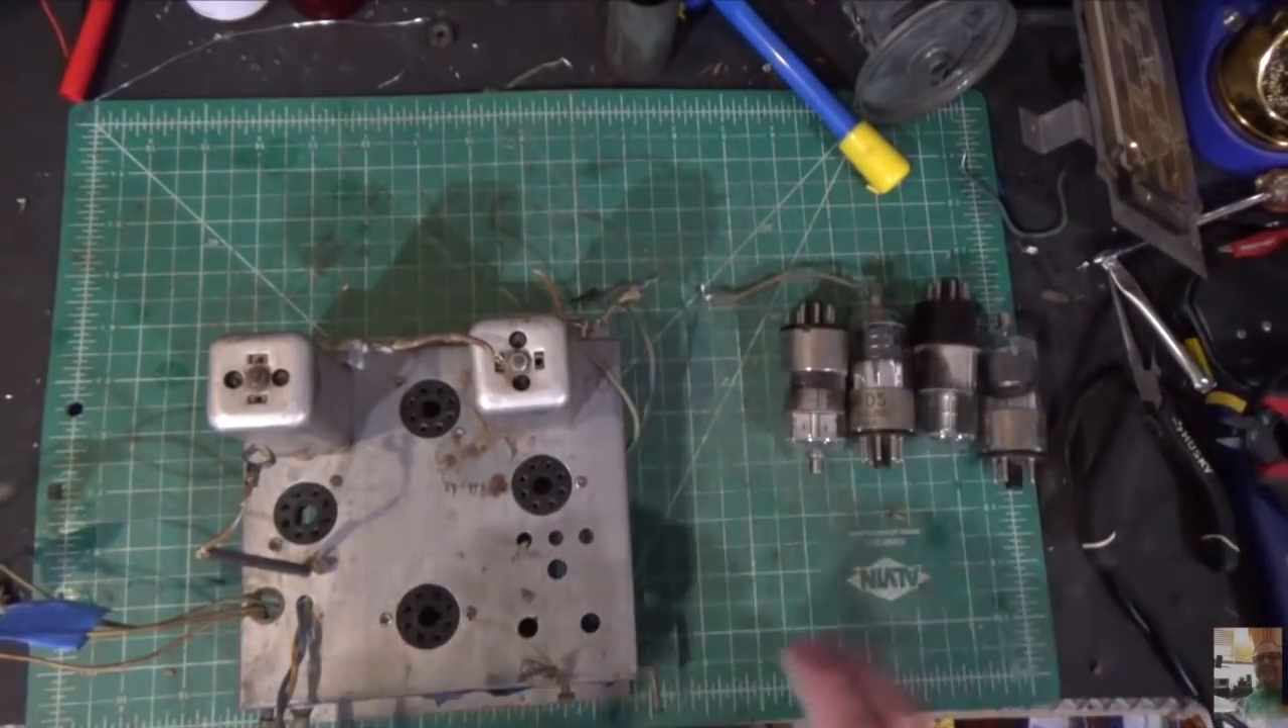So we removed all the tubes and the one thing that I did notice right away is that we've got a little rust here on the chassis.